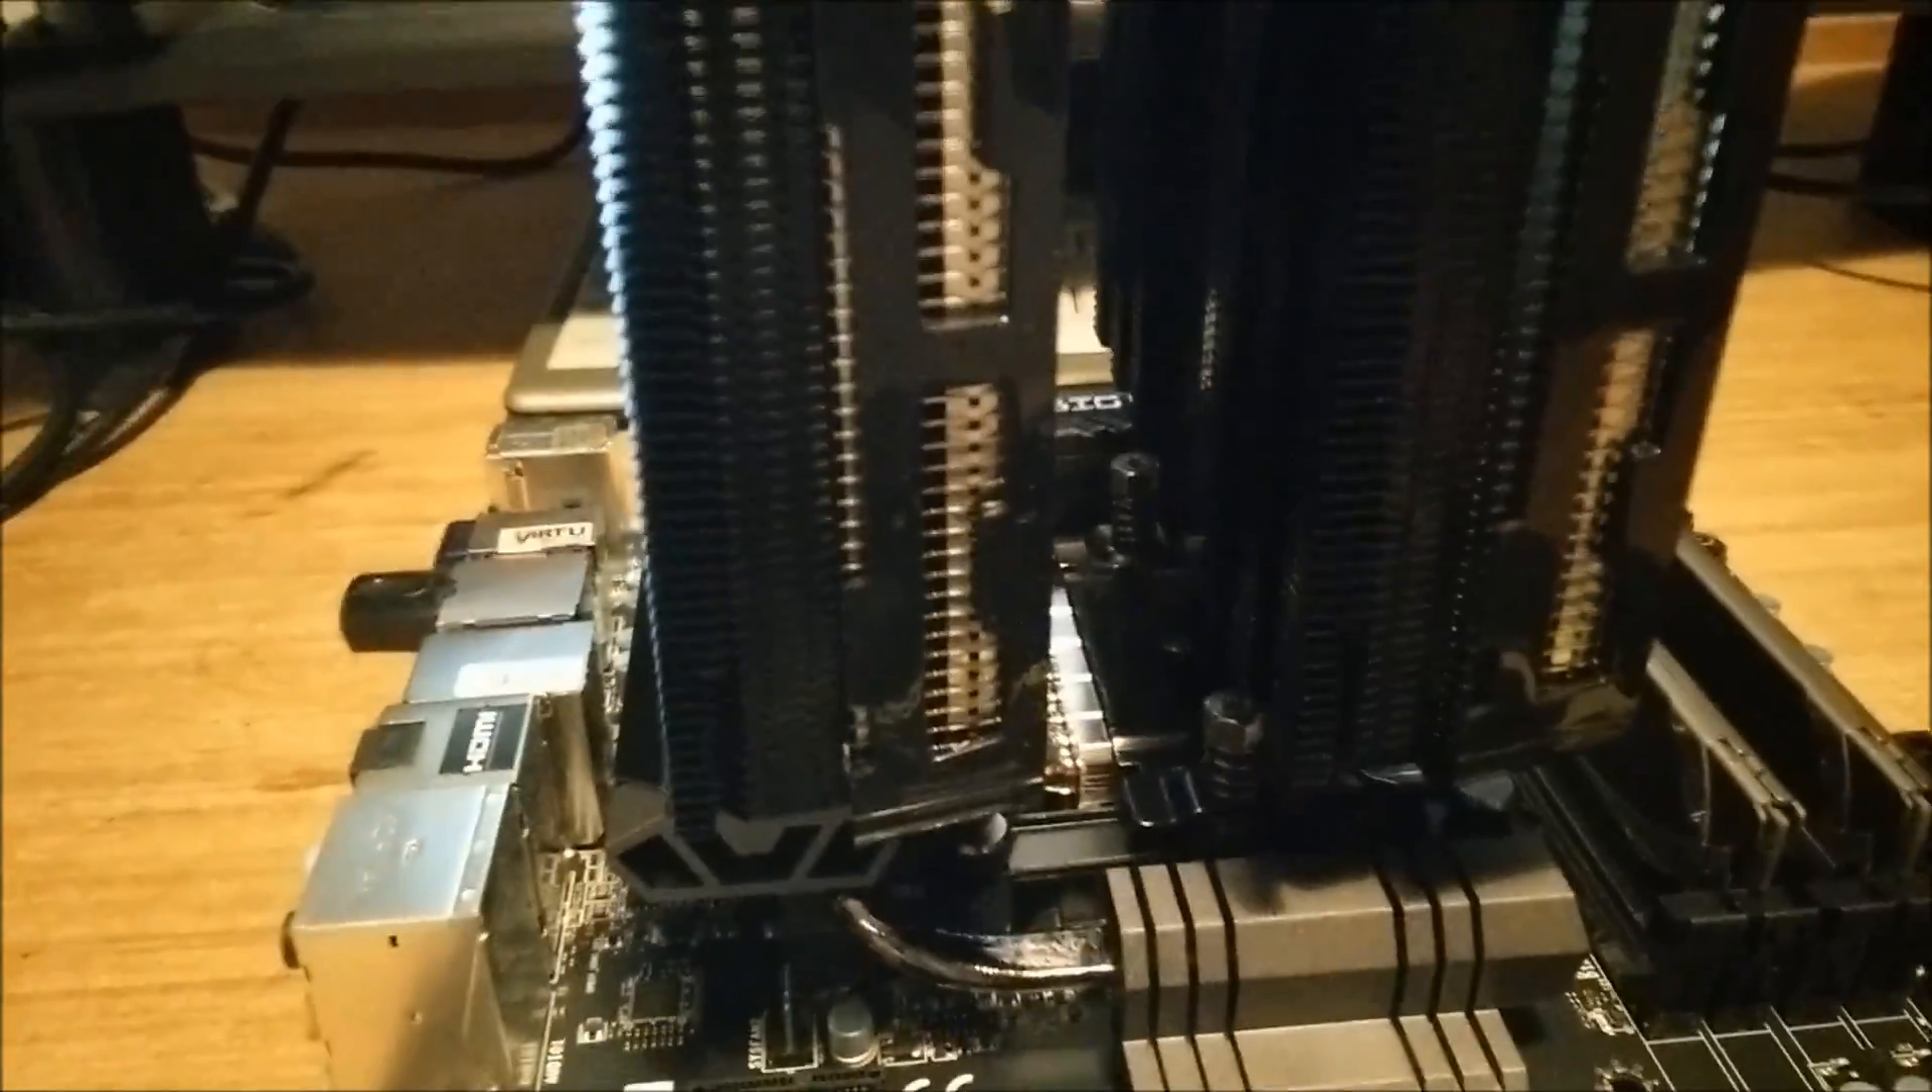At last I have the cooler installed on the CPU so it's not going anywhere now which is good.